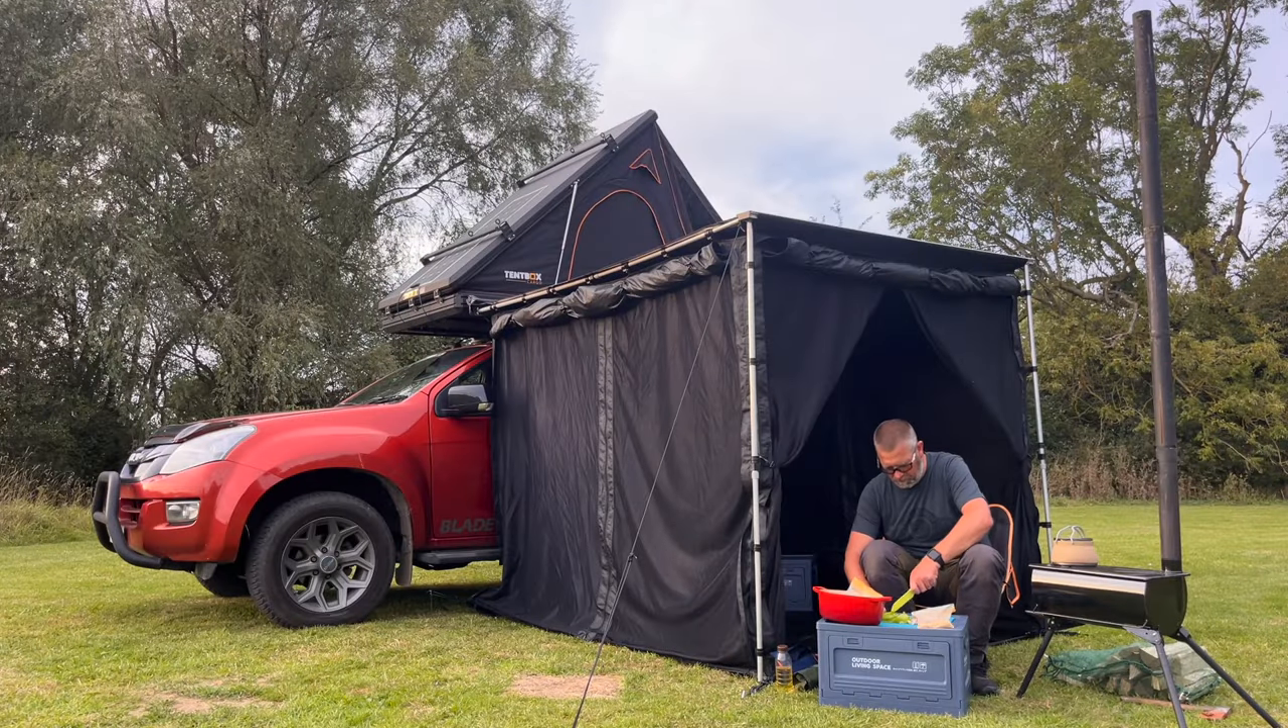There we go that is the tent box awning room all set up on my isuzu d max.